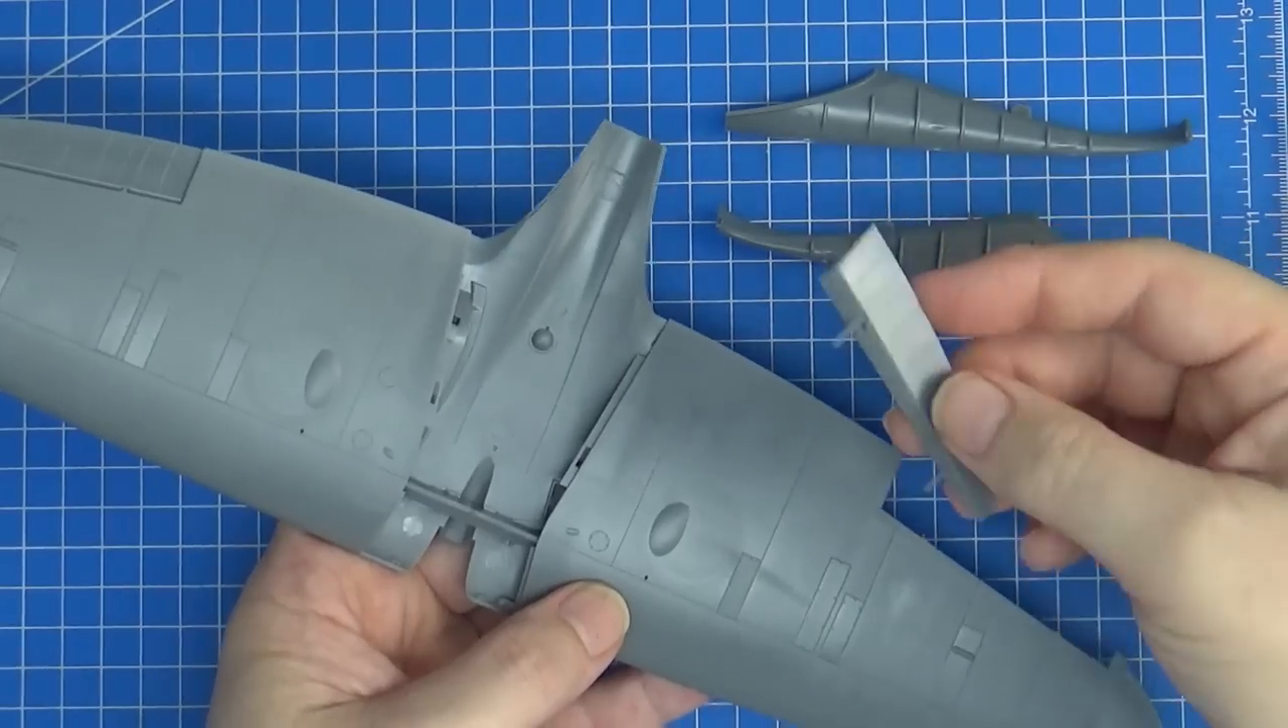You can see that one of the ailerons has popped out.